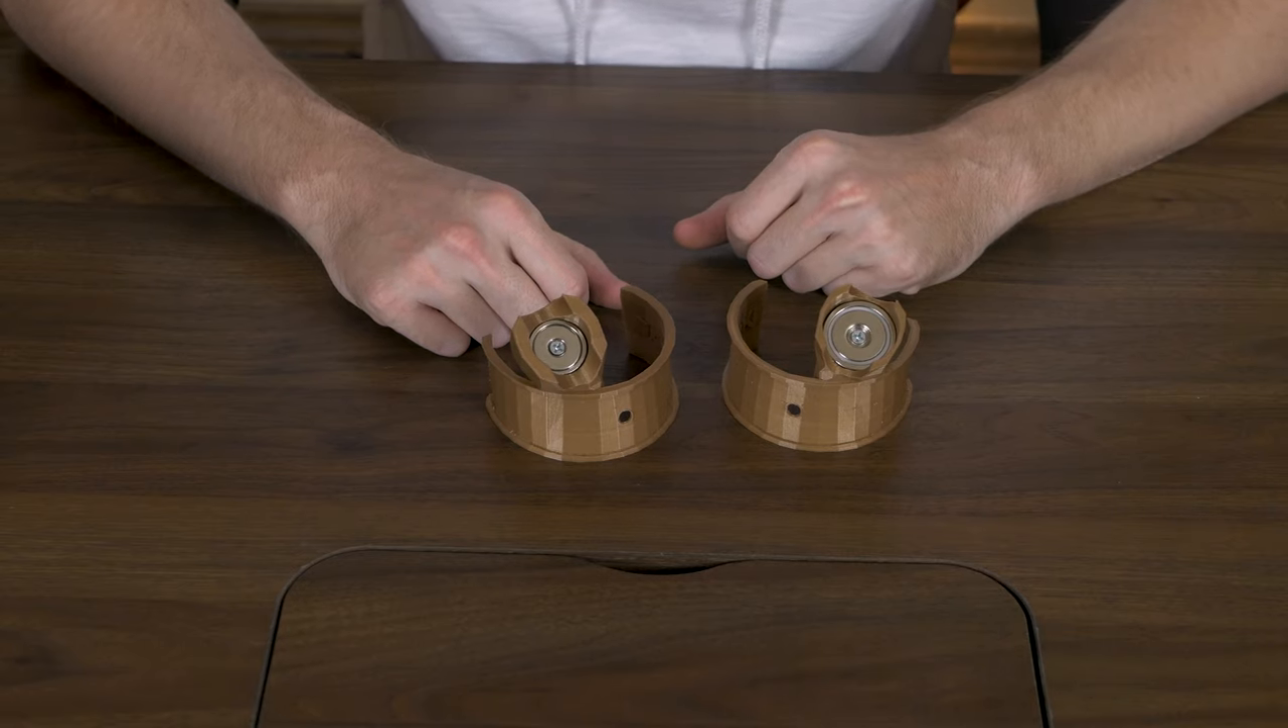All righty guys and there you go. I got both magnets screwed in there.